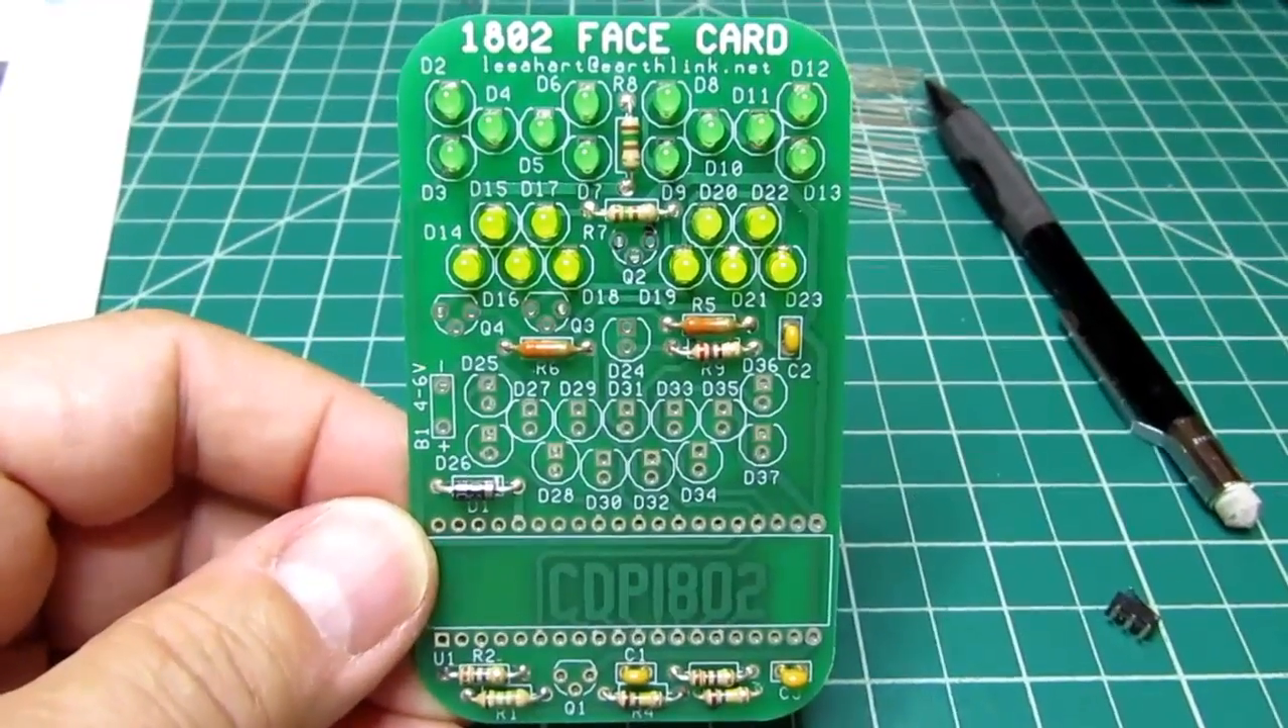Then the green LEDs are installed these form the eyebrows of the face.